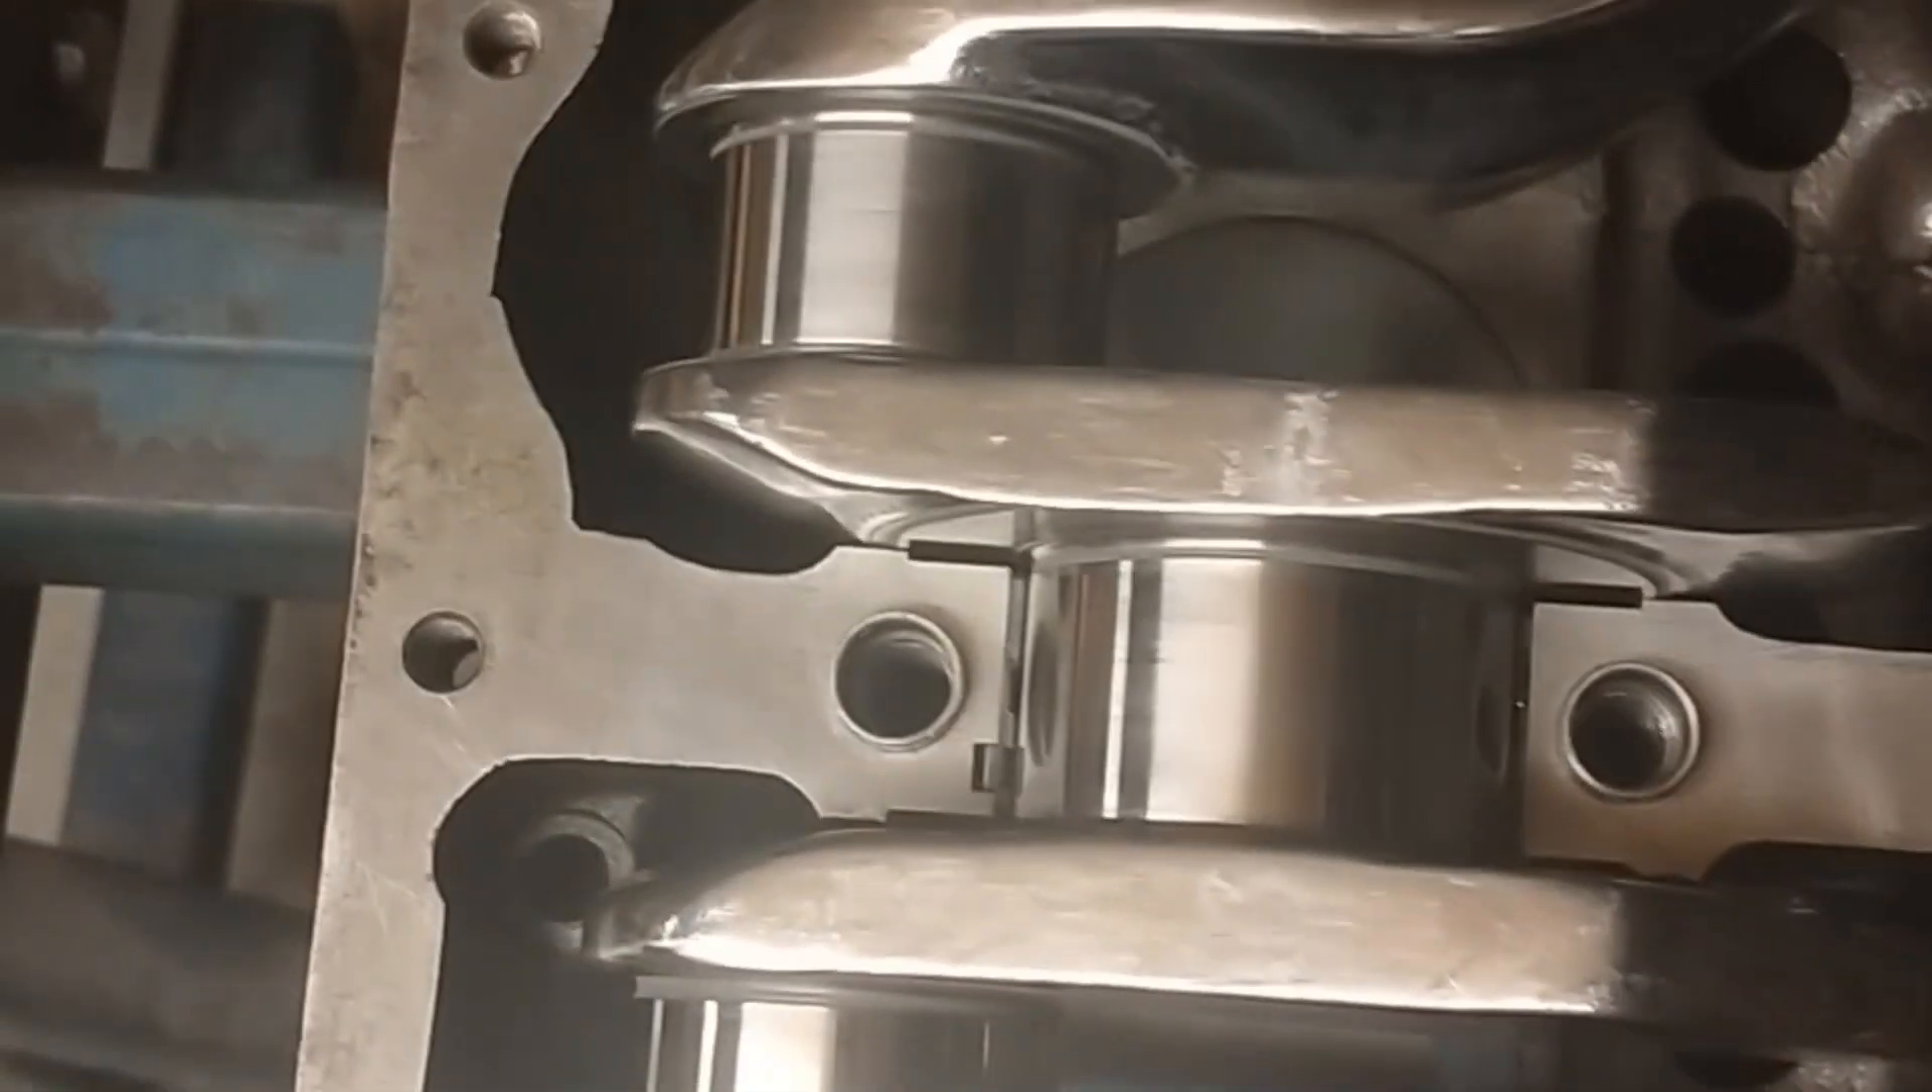So that's the crank shaft now placed into the block.